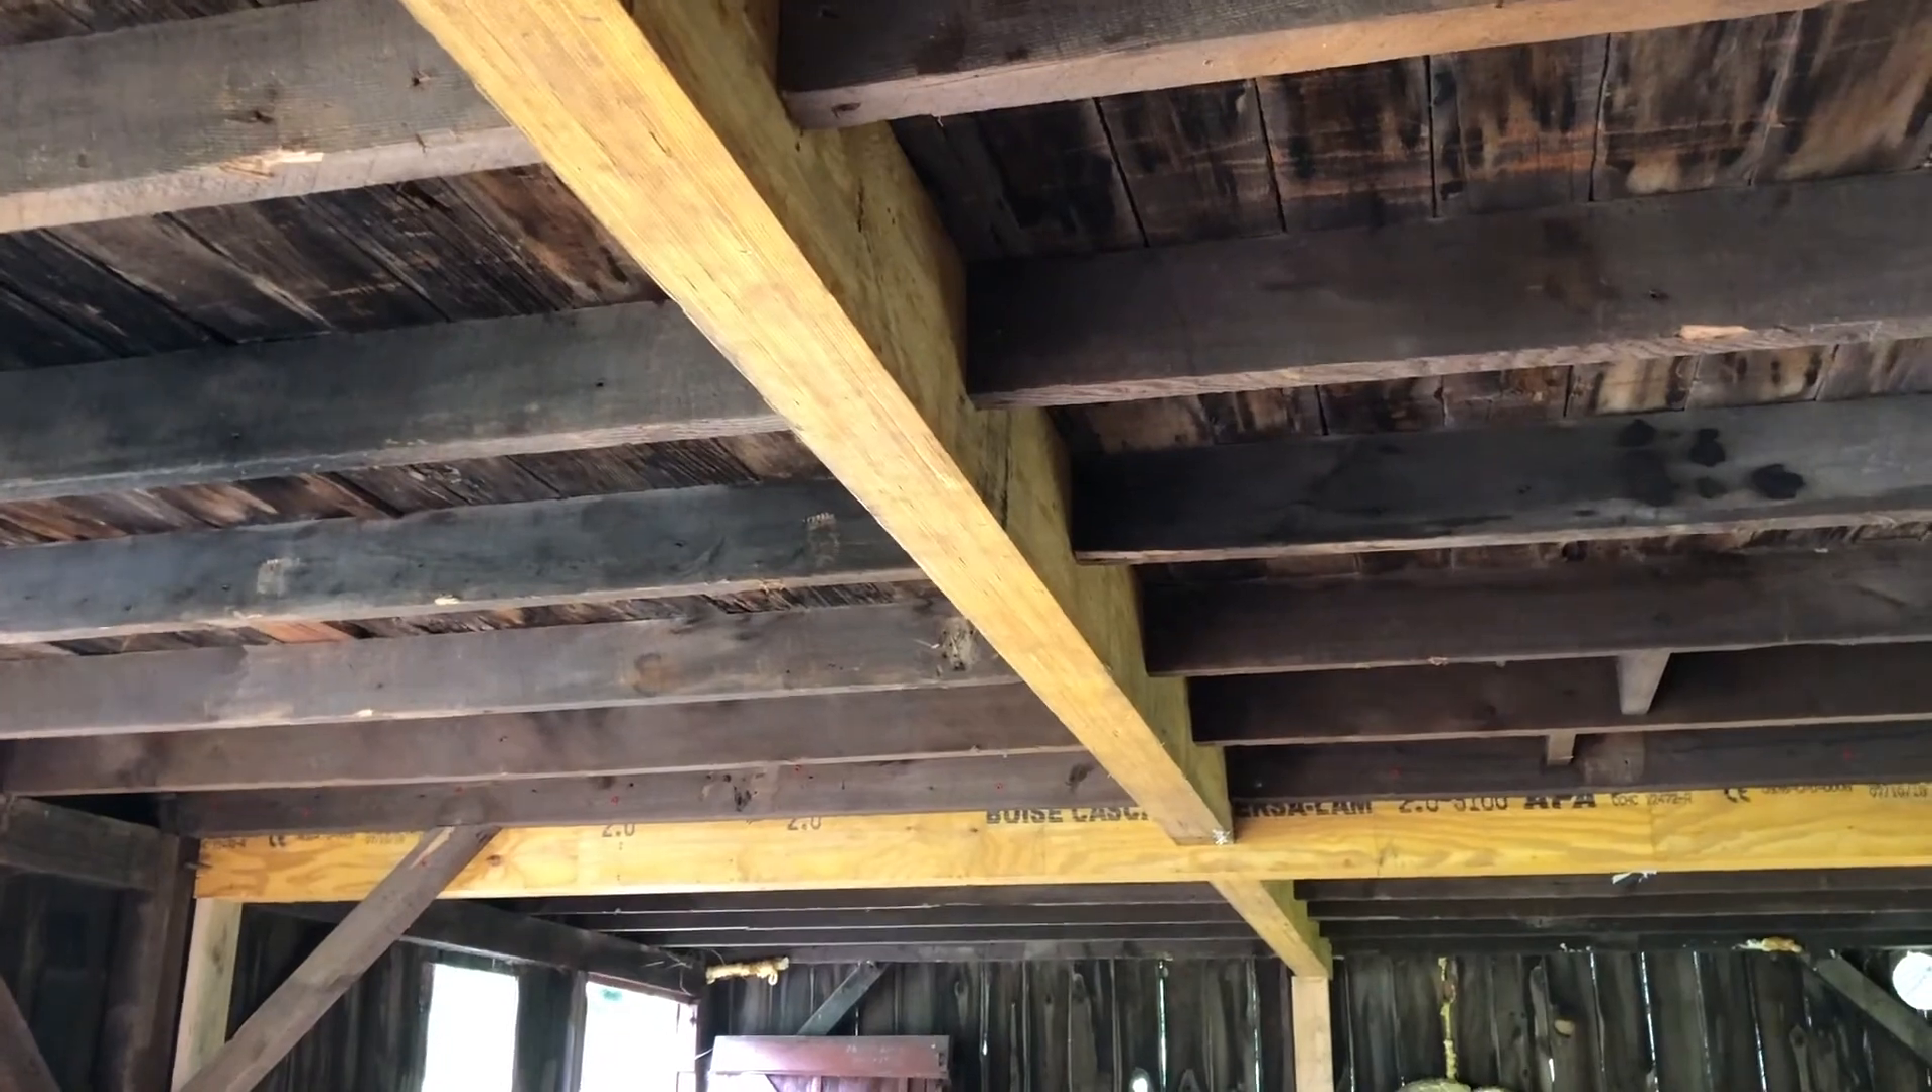We got structural beams up embedded into the cross beams for the top loft section.